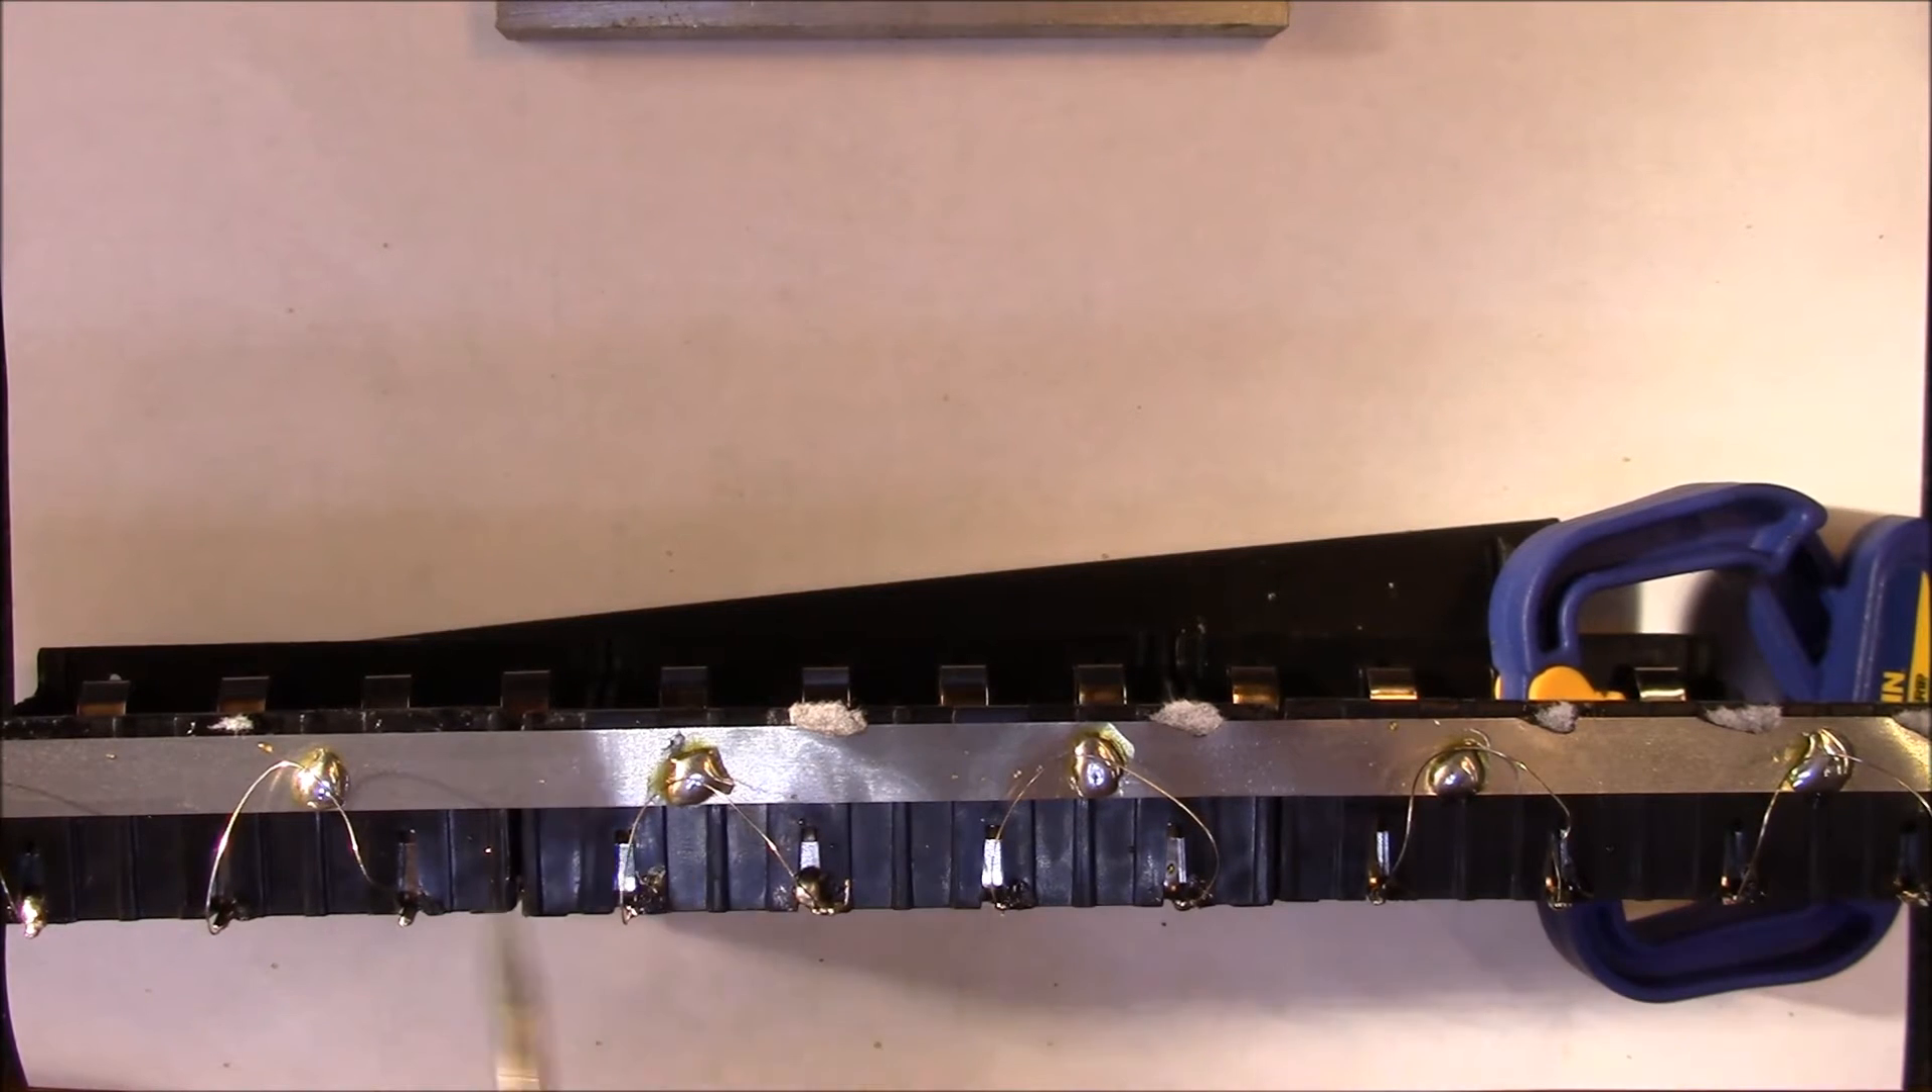I used a little bit of adhesive and glued the strip to the outside of the battery case like this.